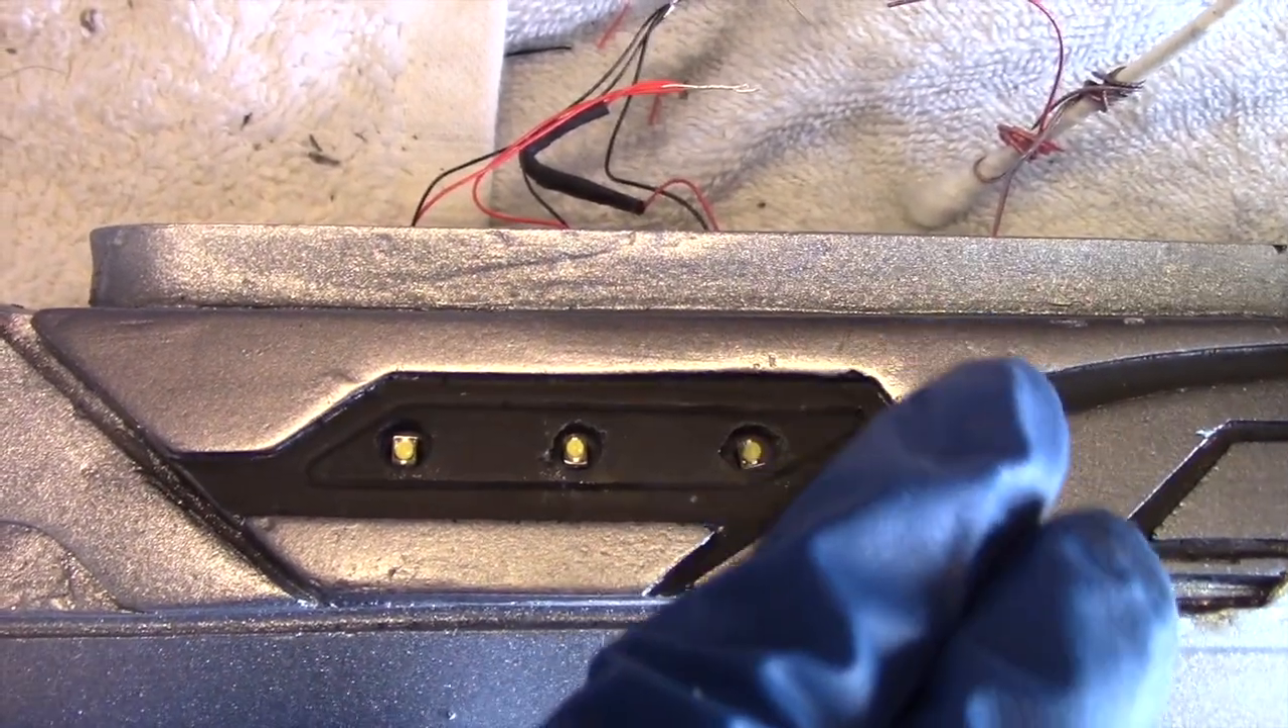Alright, so here we now have the three 1 .8mm lights in place.